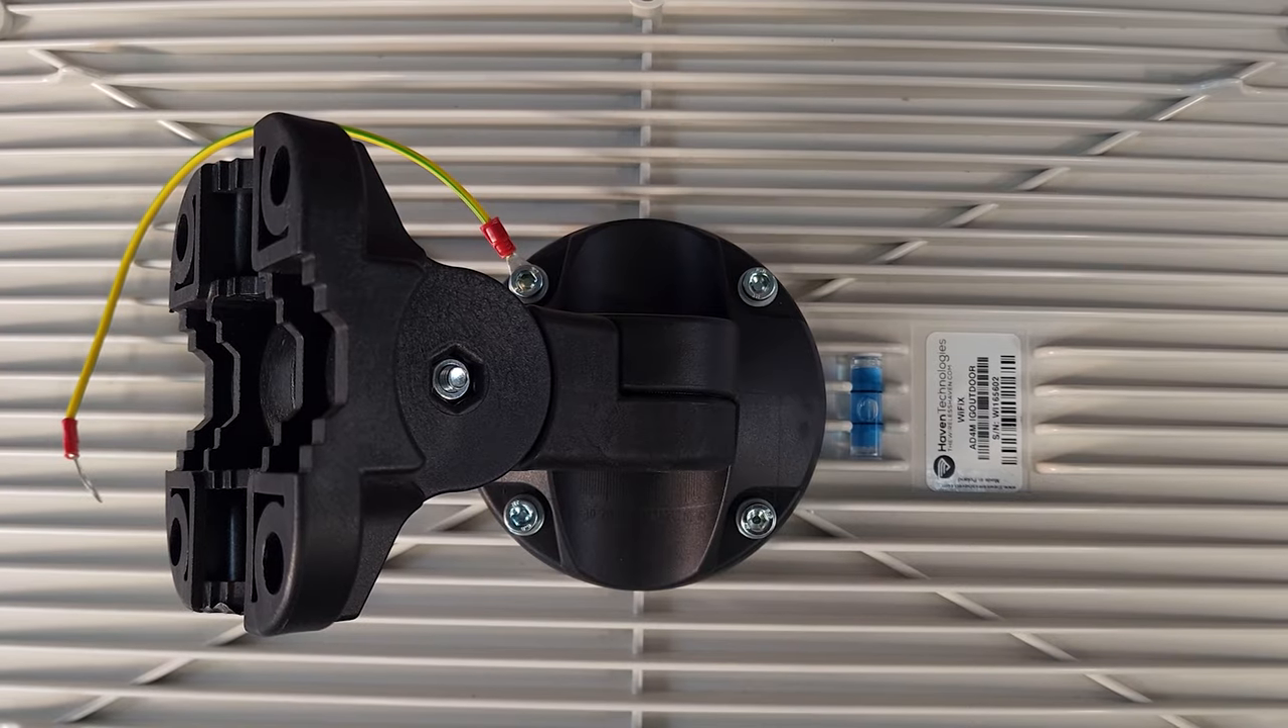I've got my ground wire attached to the proper bolt position.